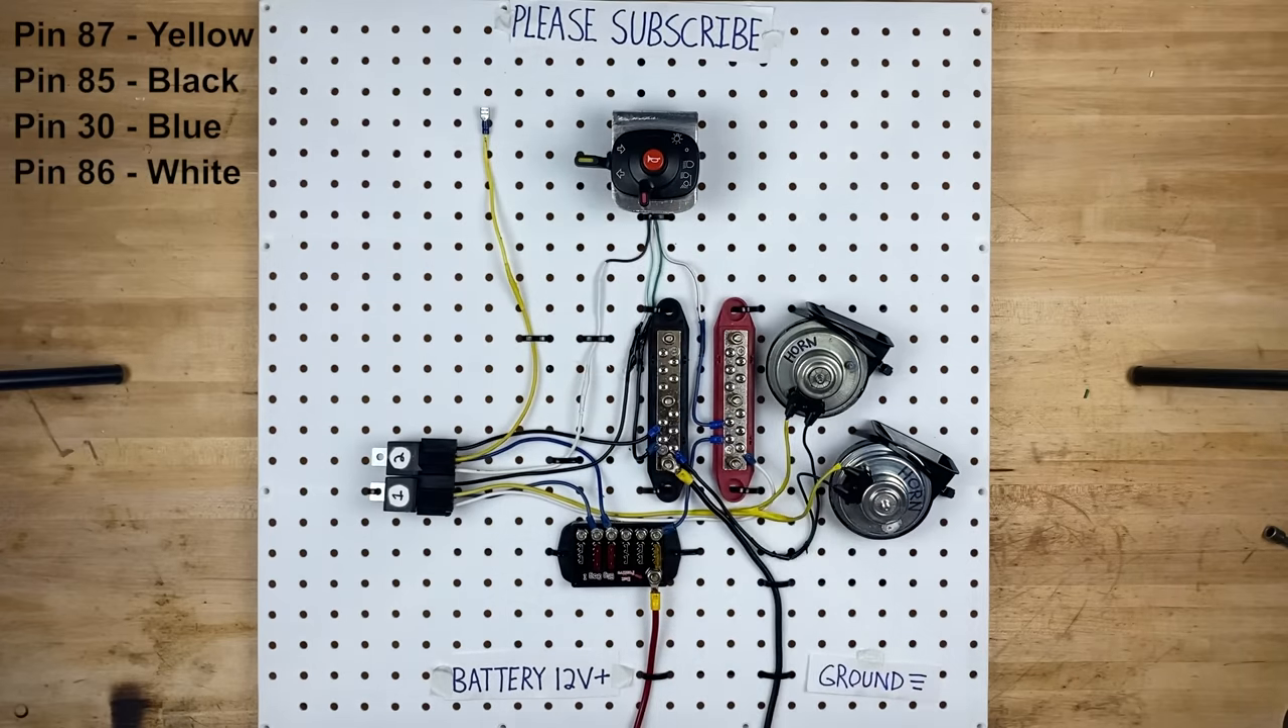The power's coming out this yellow wire, and it's just hanging out because I haven't actually added the headlights yet.